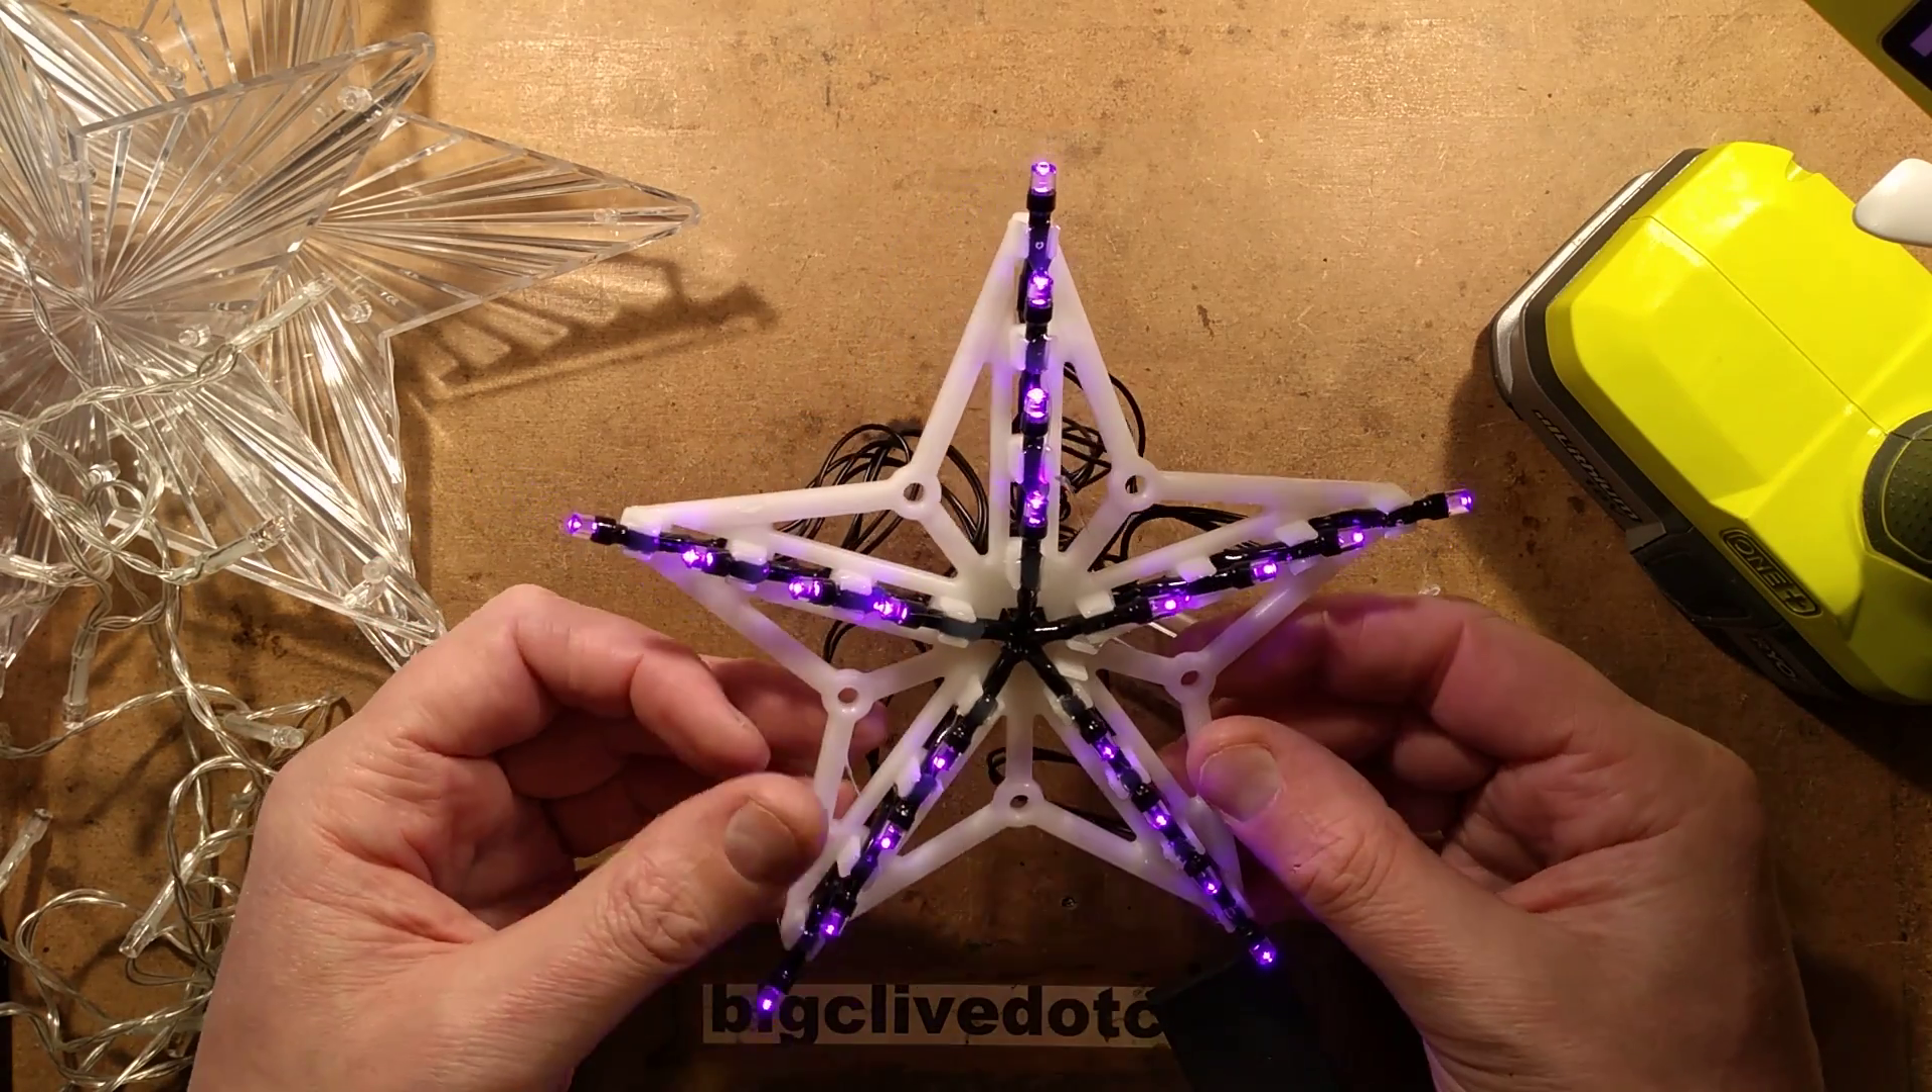So that's all the purple Halloween-ish LED lights in.